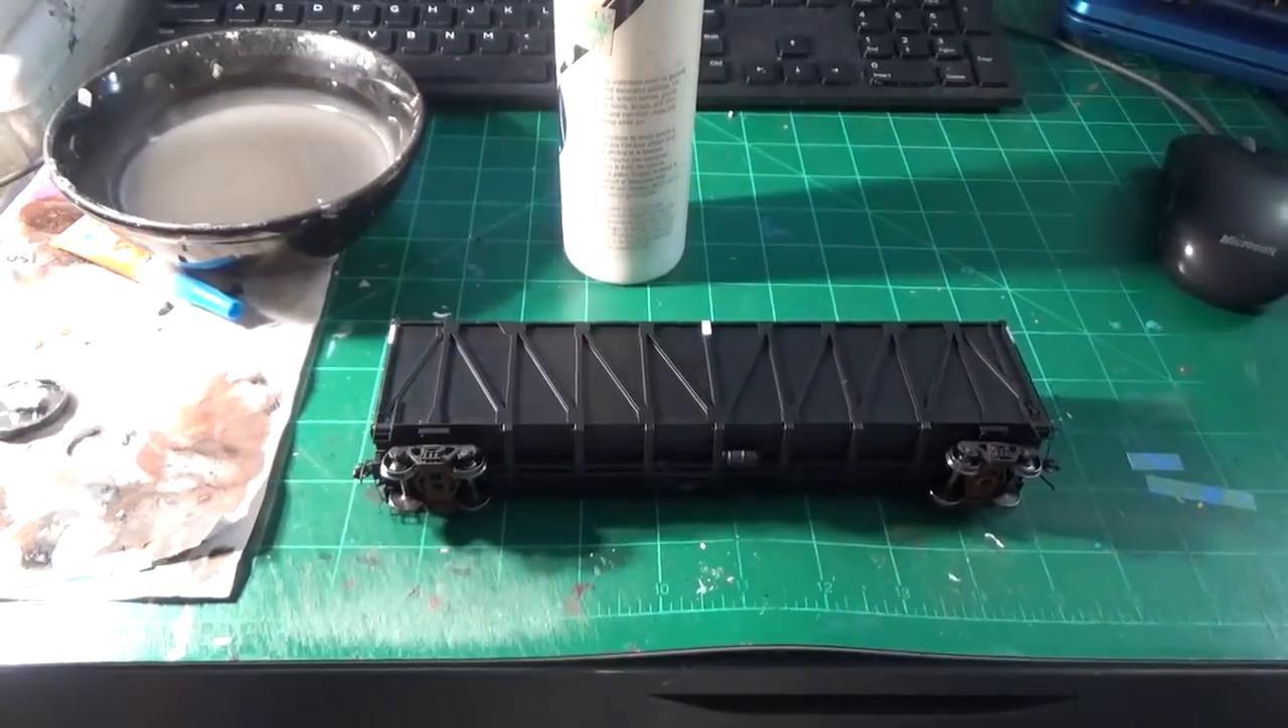You'll also notice I got the trucks reinstalled. I got those painted while I did the car body as well.